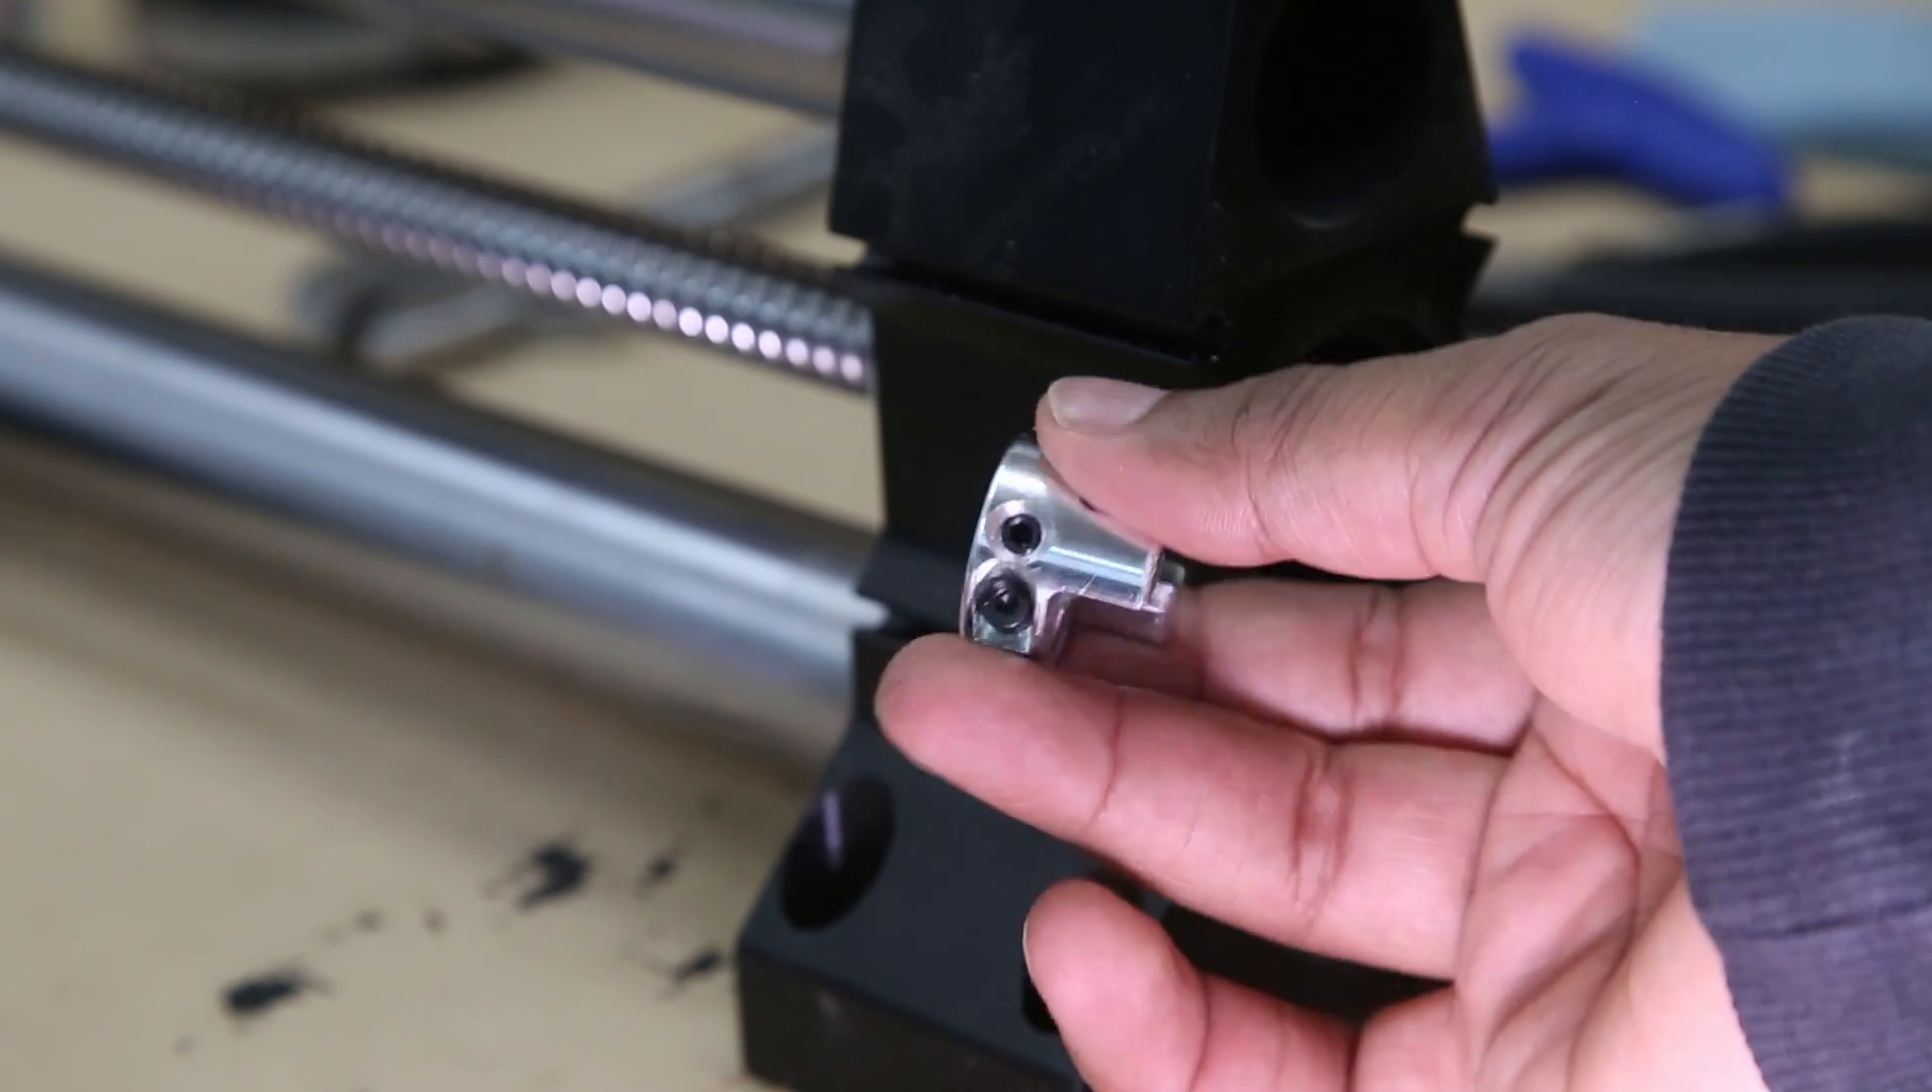So here is a close-up shot of the coupler once it's out and the two set screws.